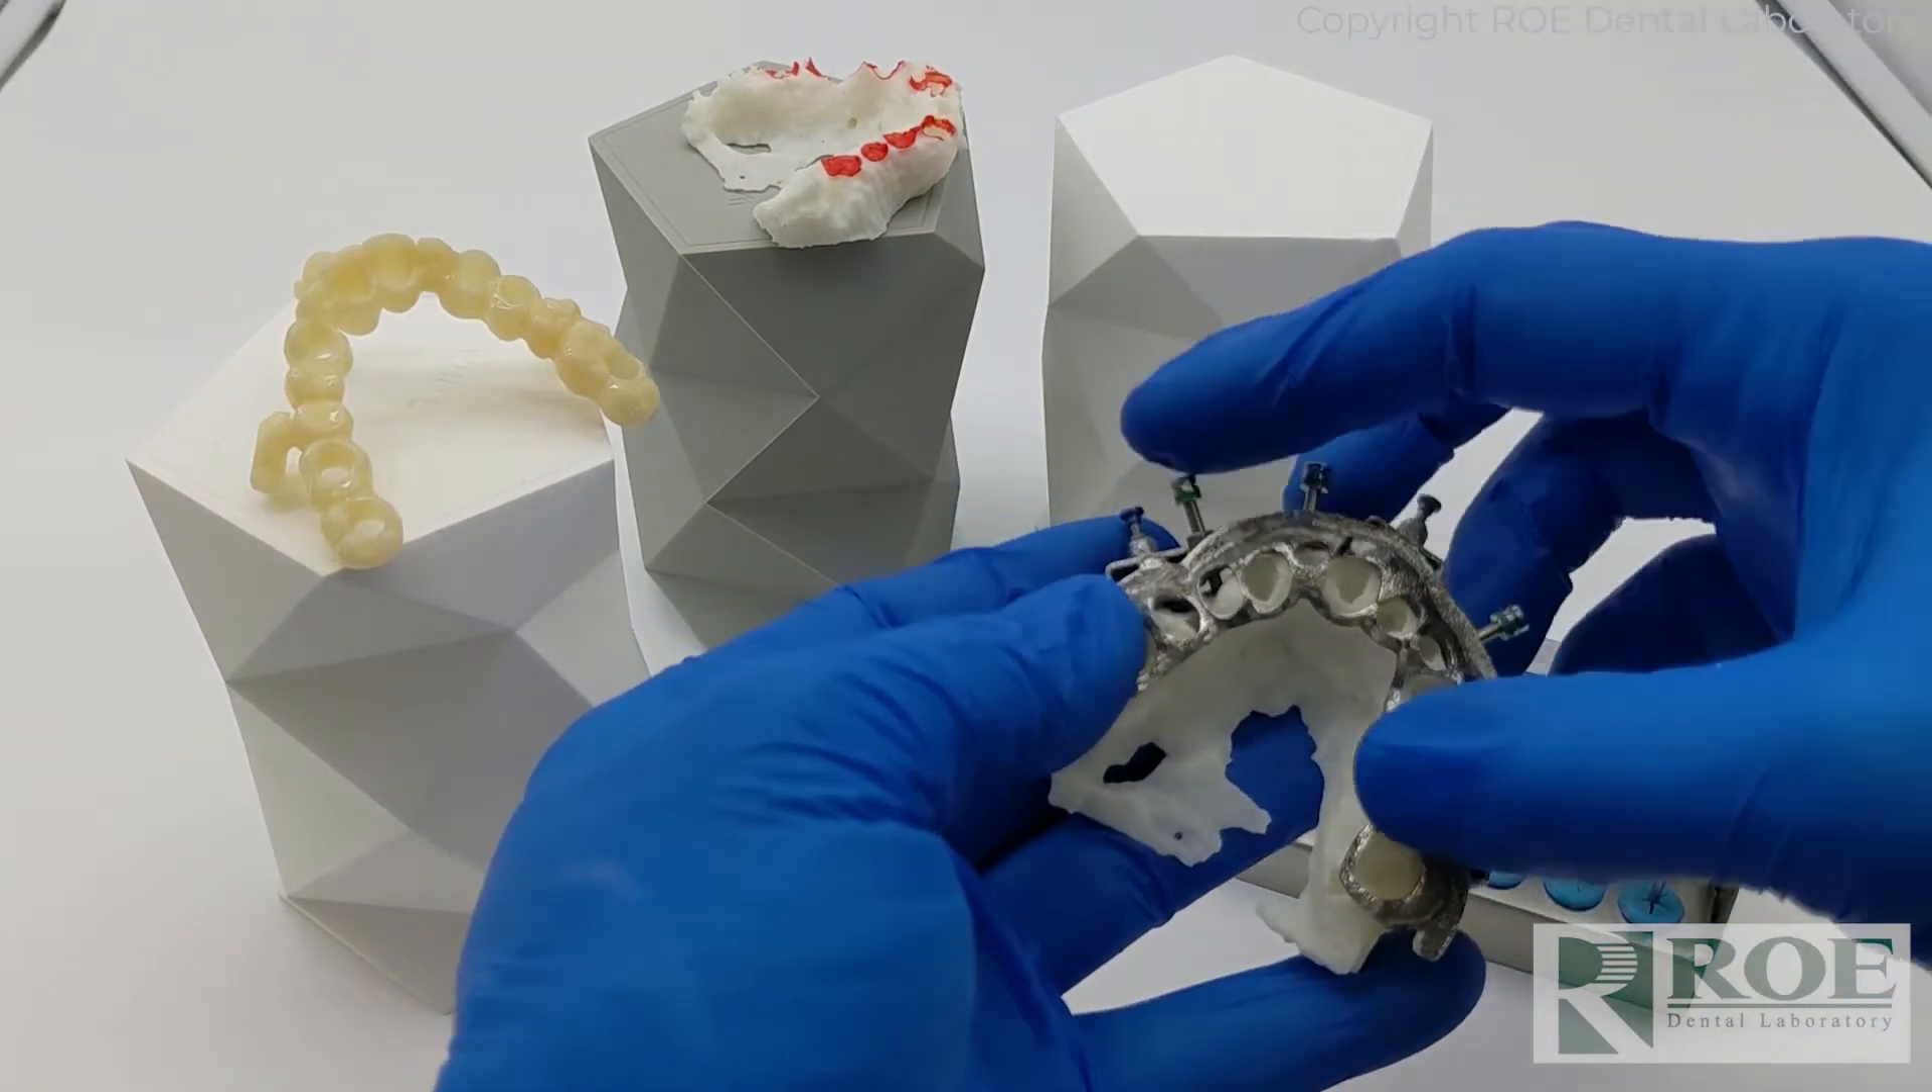These these holes are not completely drilled out that's why you'll see the pin sticking out obviously these should be flush.